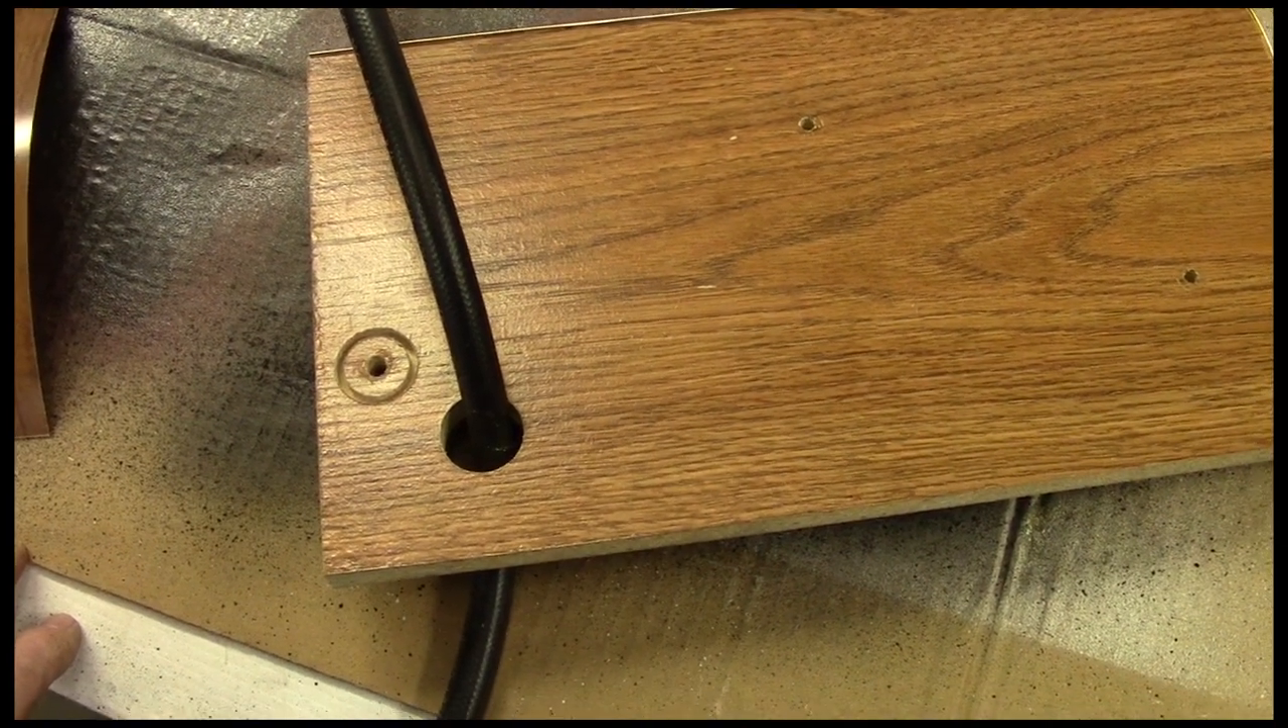We've got the the laminate installed and now reinstalled the the hose.